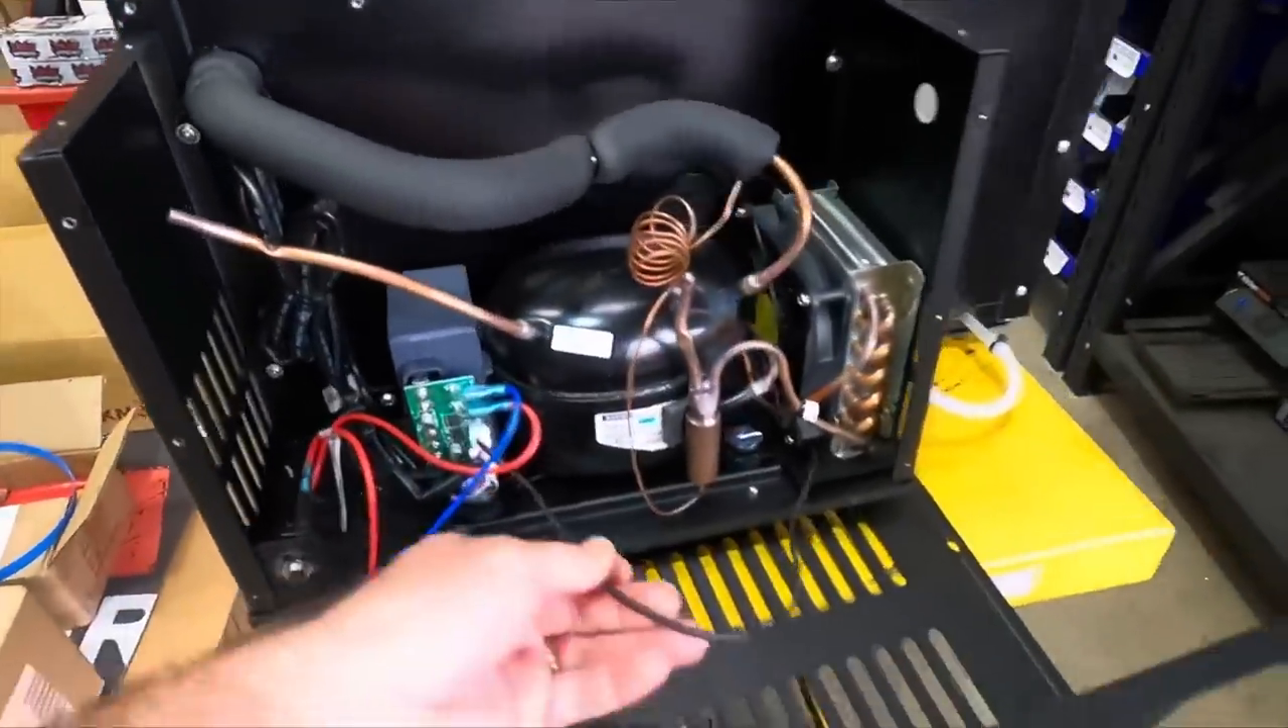So I've pulled the back of this fridge off.